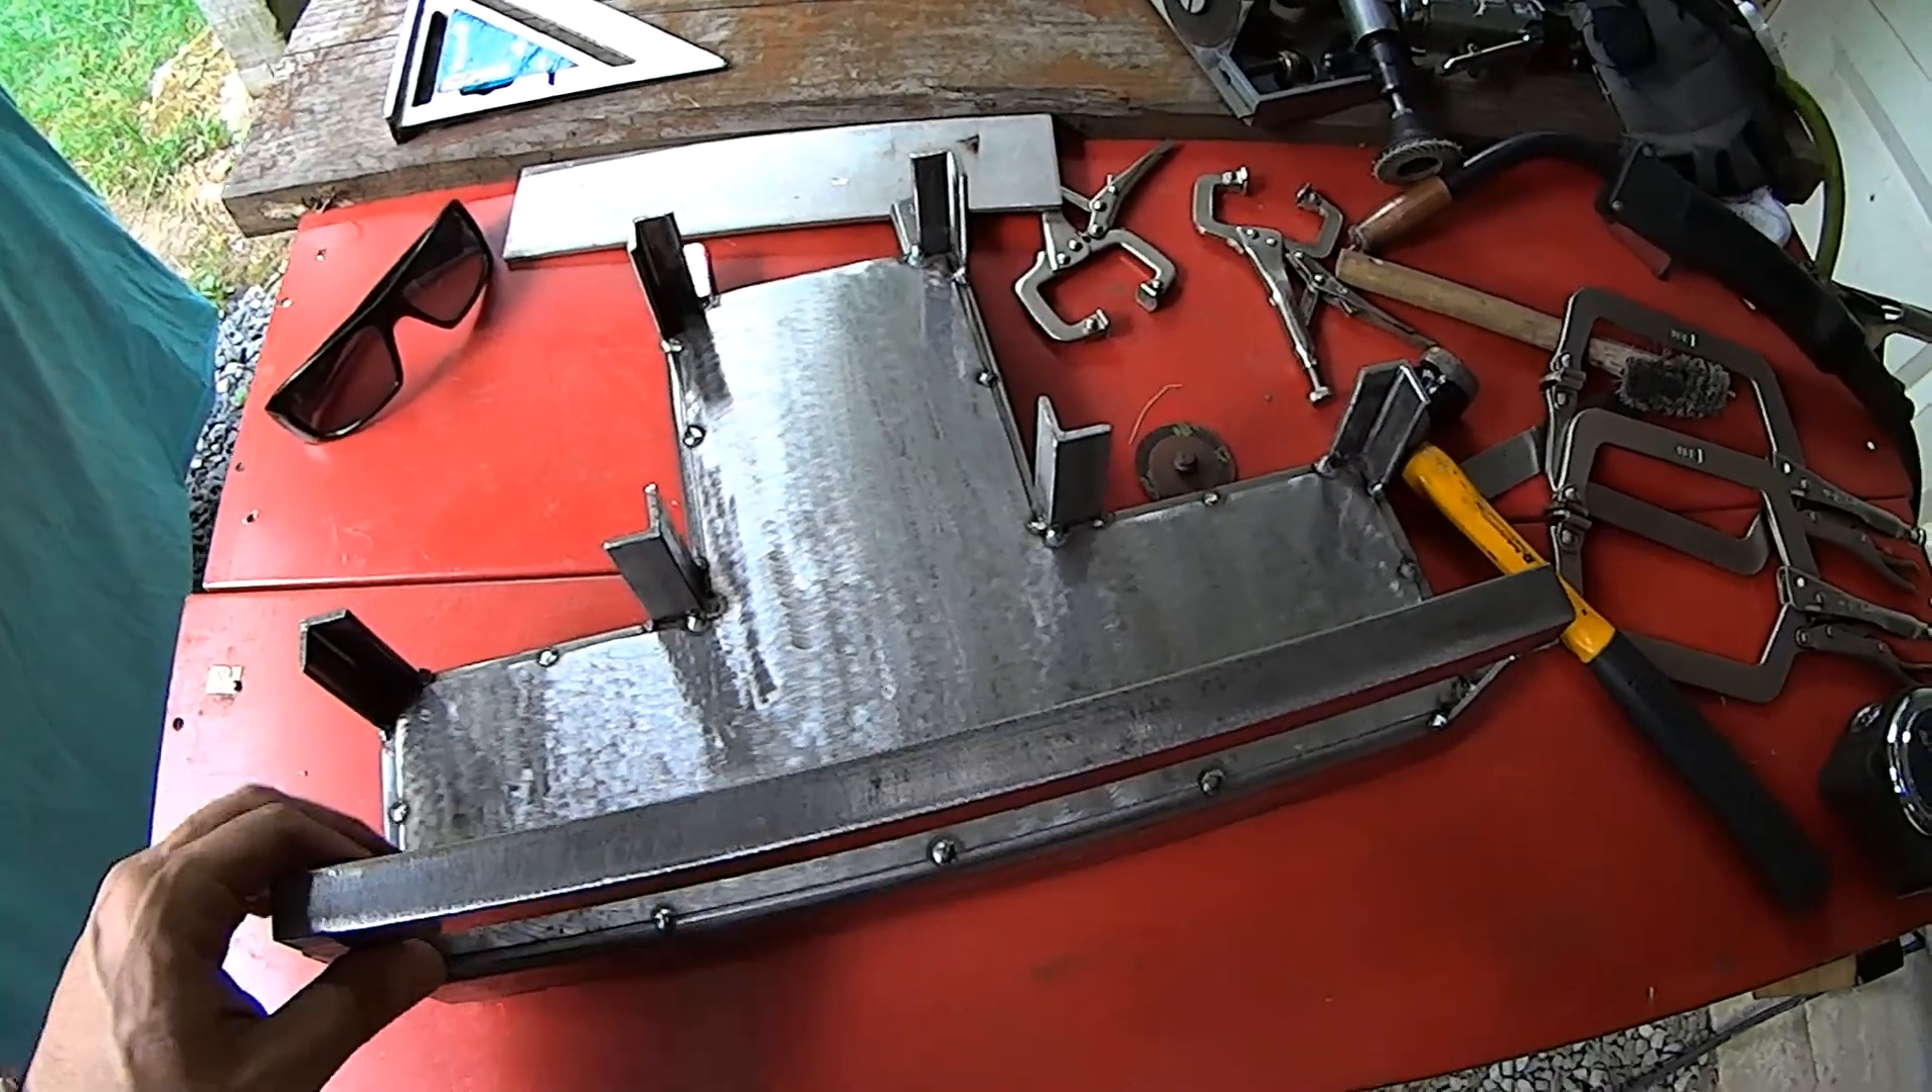You can see i've got all my uprights put up.